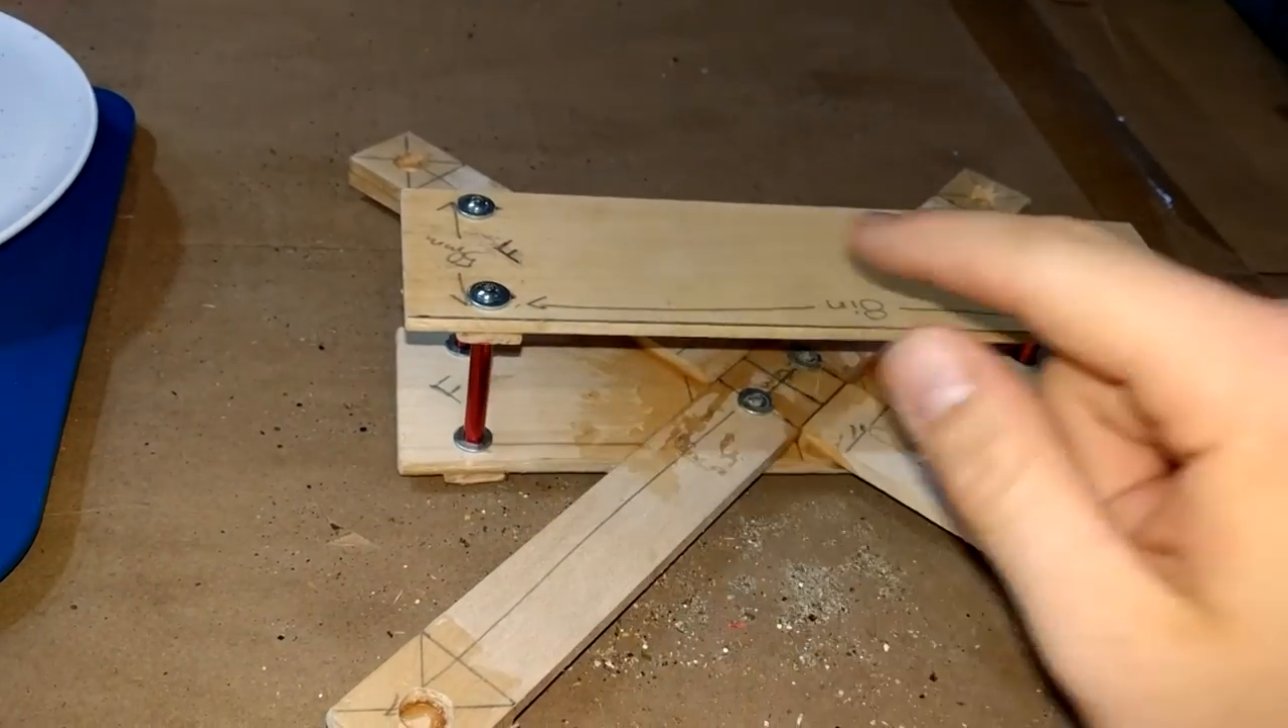A couple of the washers got stuck on there from the glue, but I'll get those out later, and then I drilled the holes for the standoff screws, and then I got the standoffs in there.